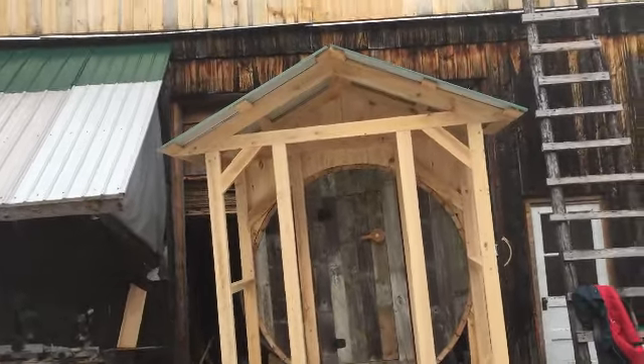I got the roof on the changing room last night.